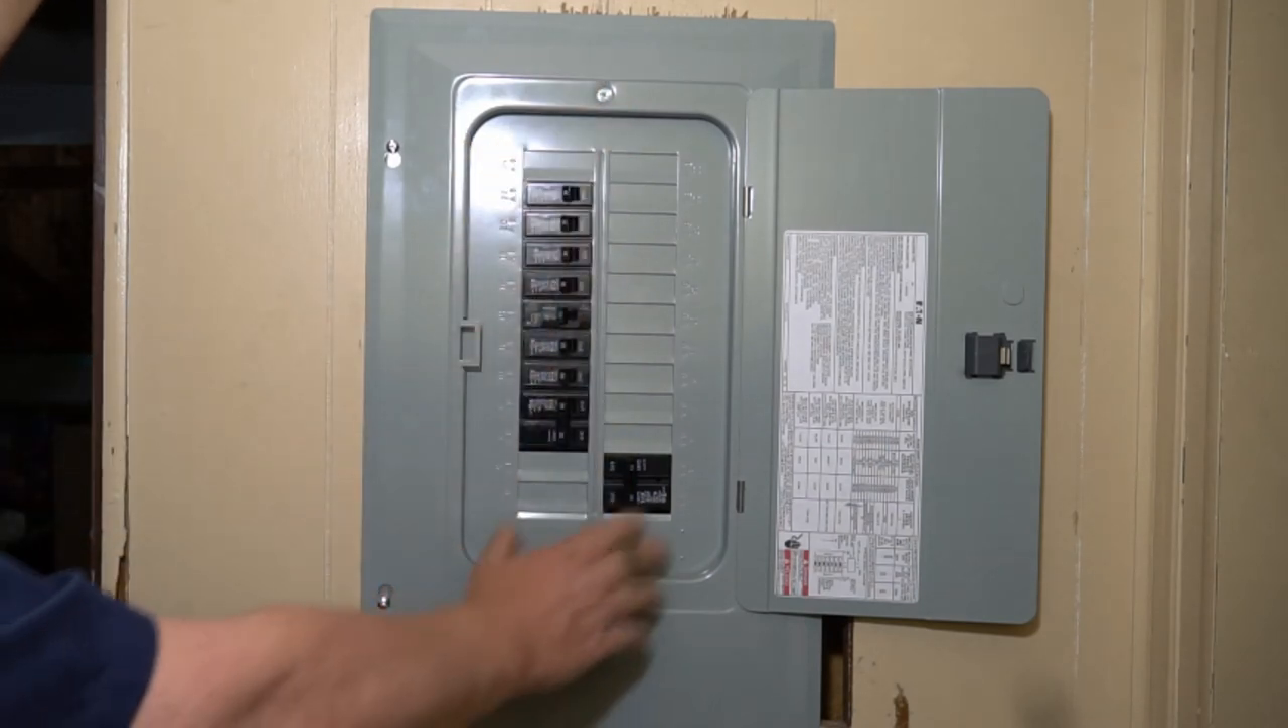Got the face plate on here.